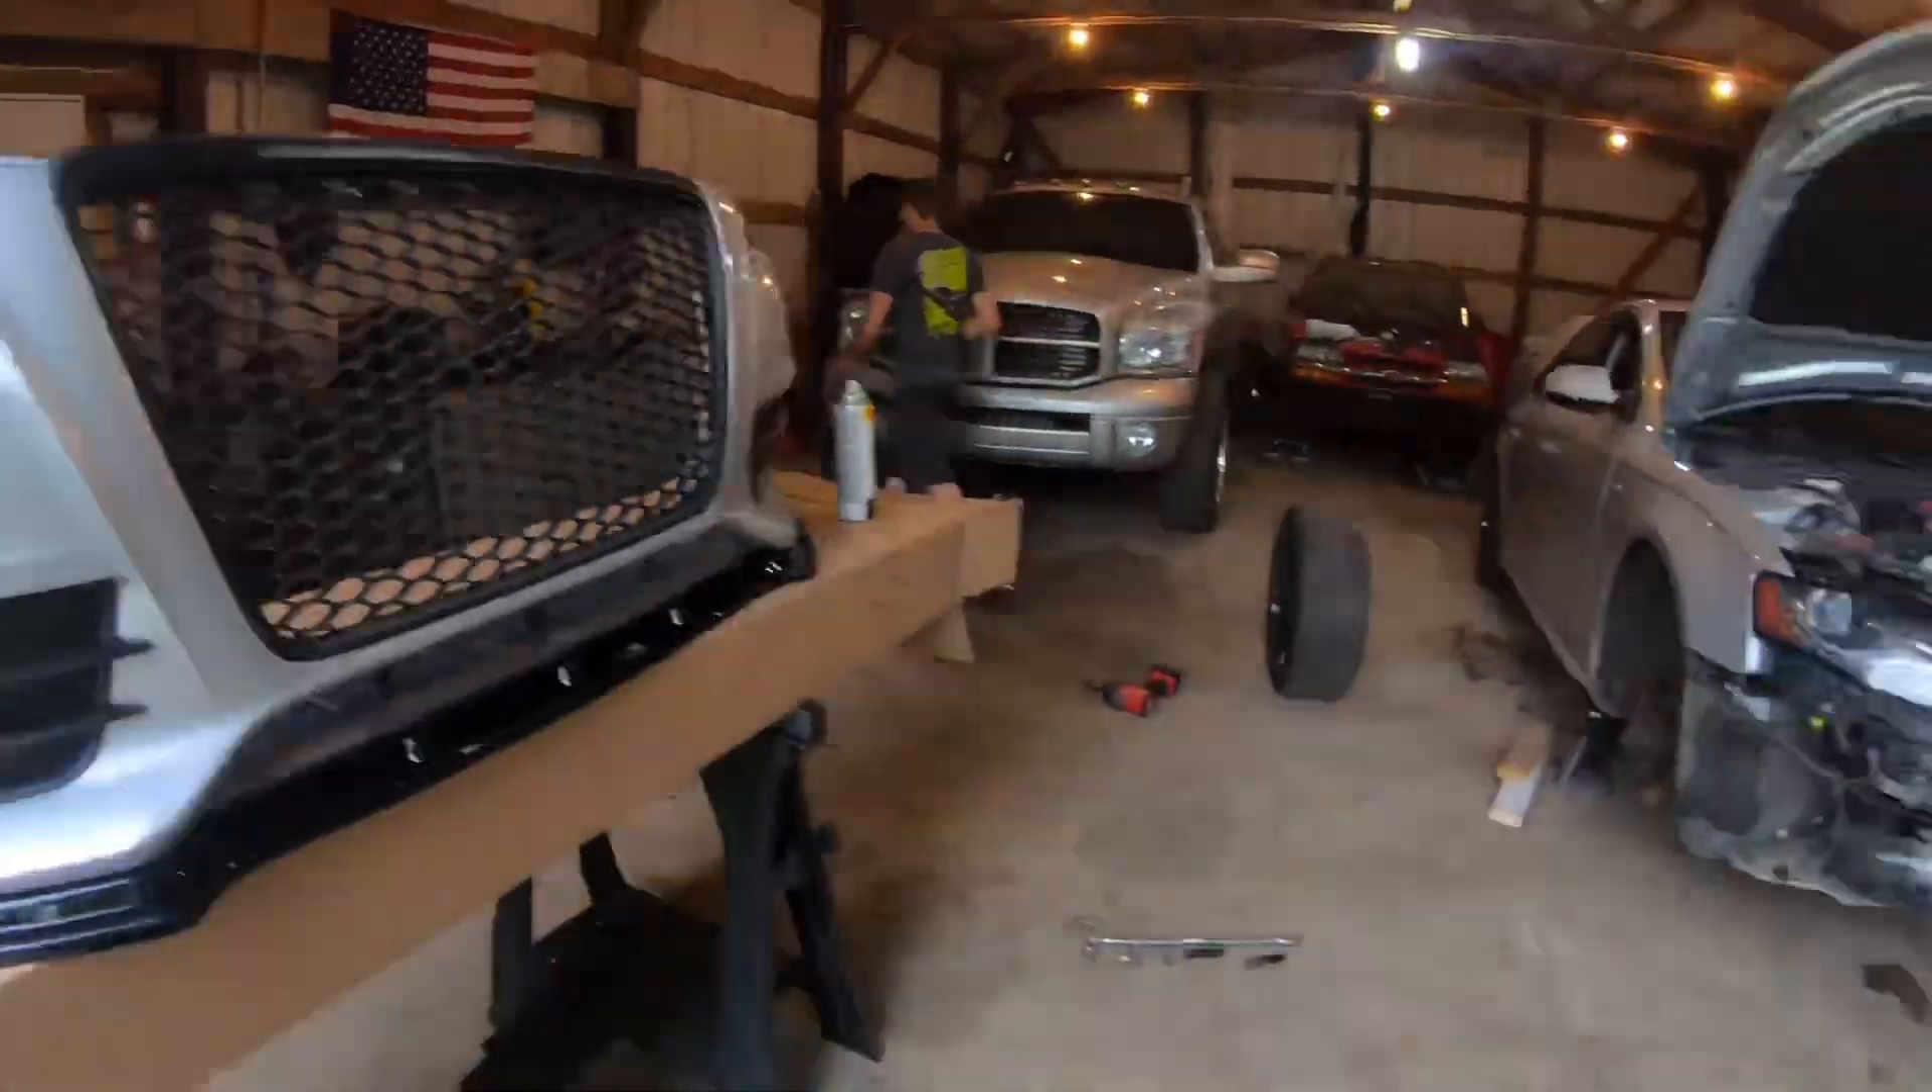All right splitter is on now I just need to get the bumper back on the car.